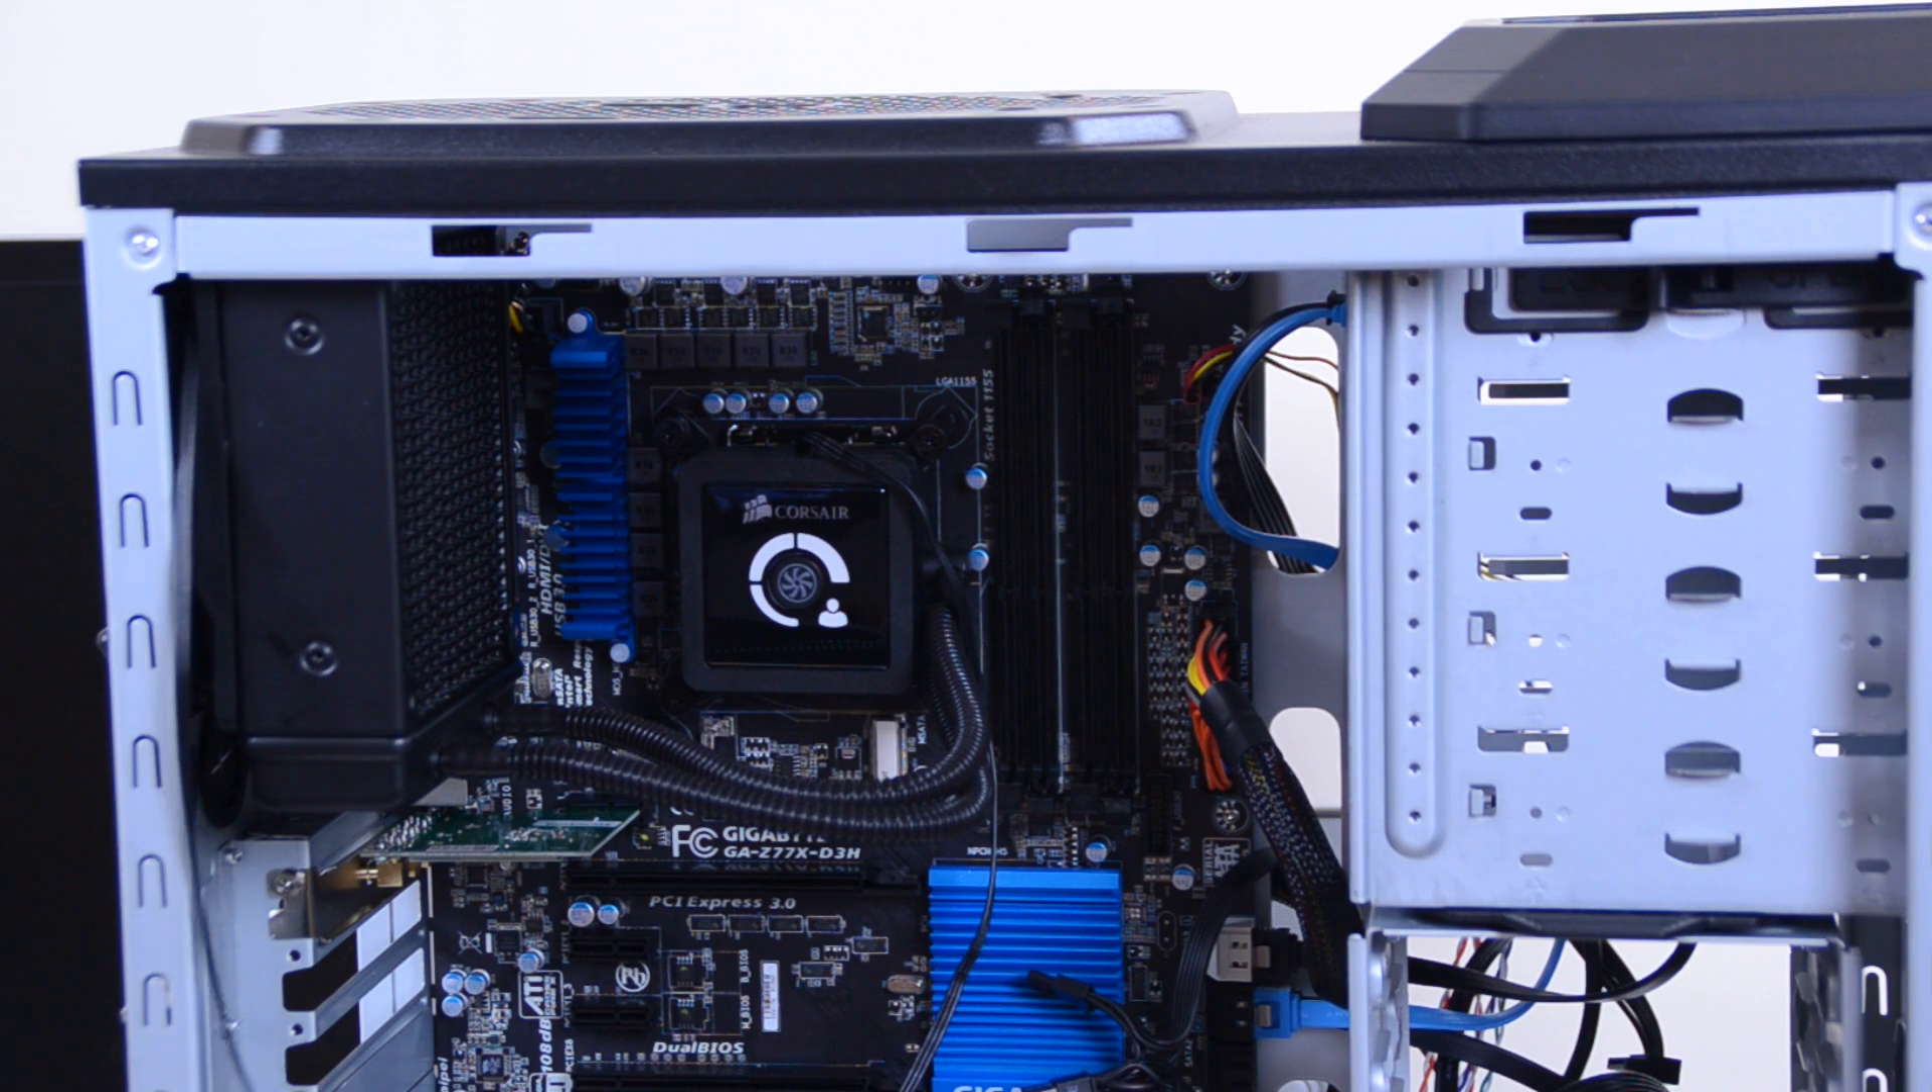So I've got the, uh, cooler right on the CPU there.